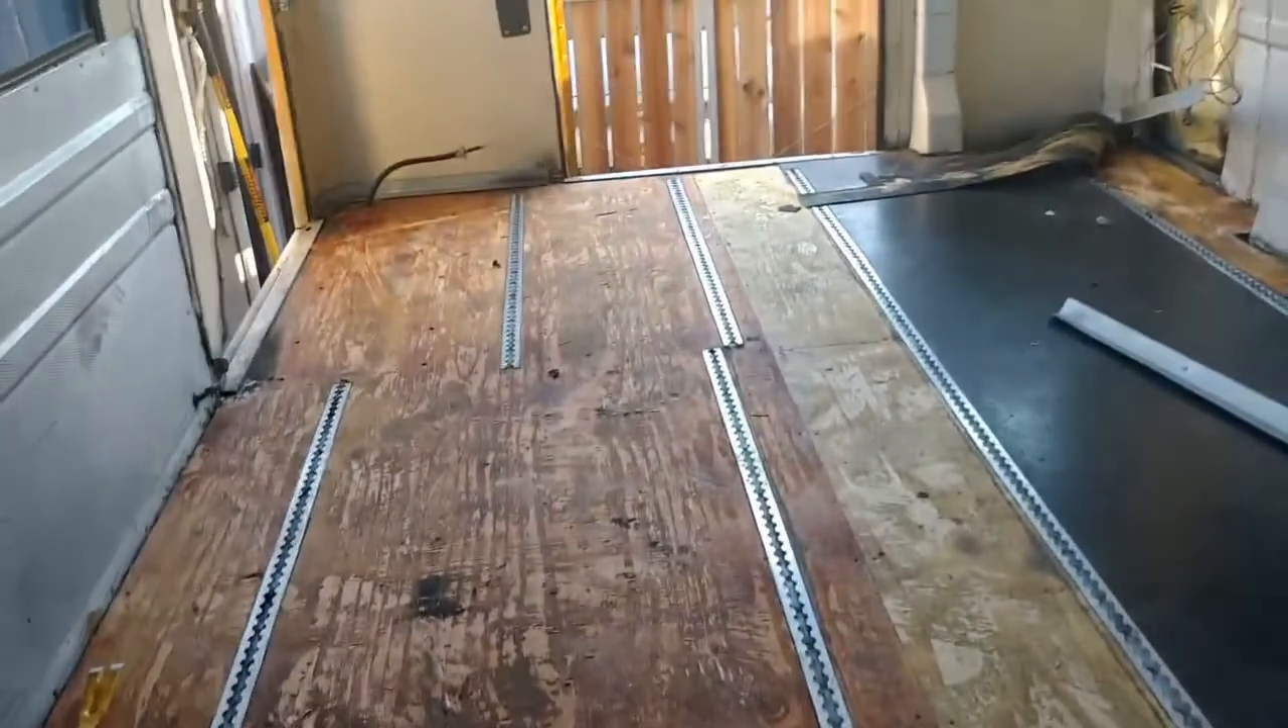We got most of the rubber off and we just got this one strip of rubber.